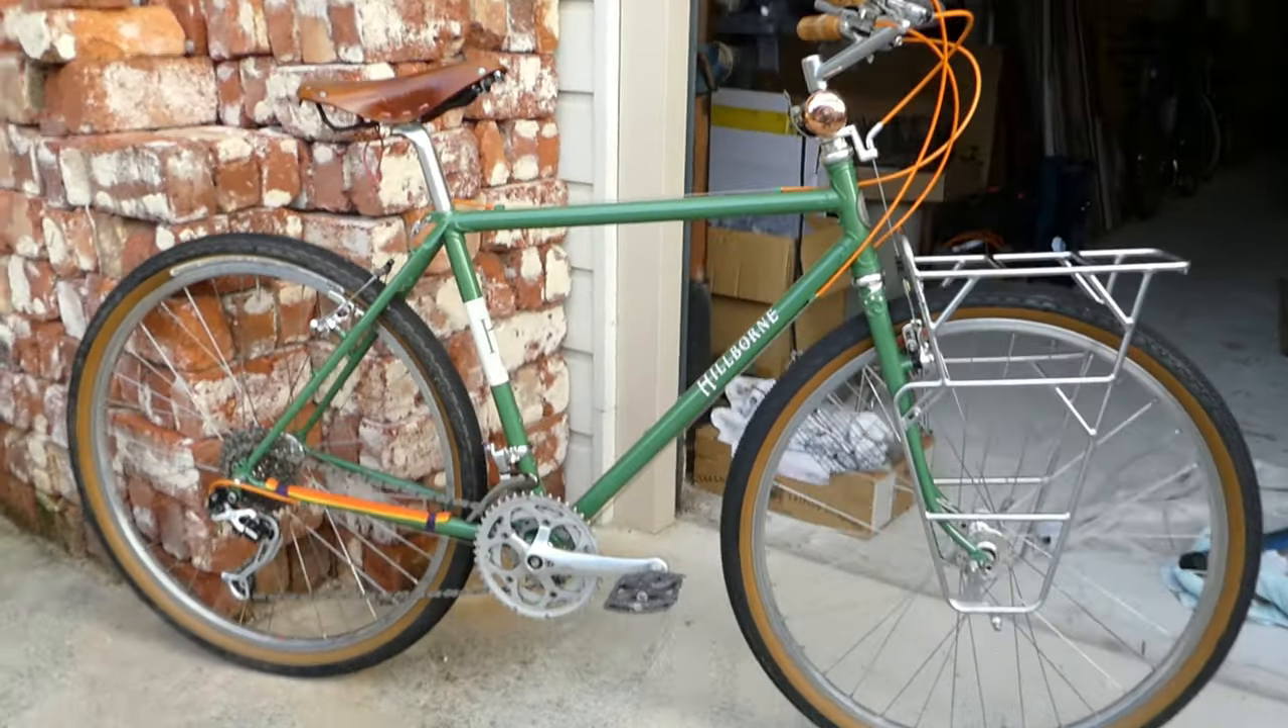All right, we've just about finished for today. It still needs bottle cages and a basket.